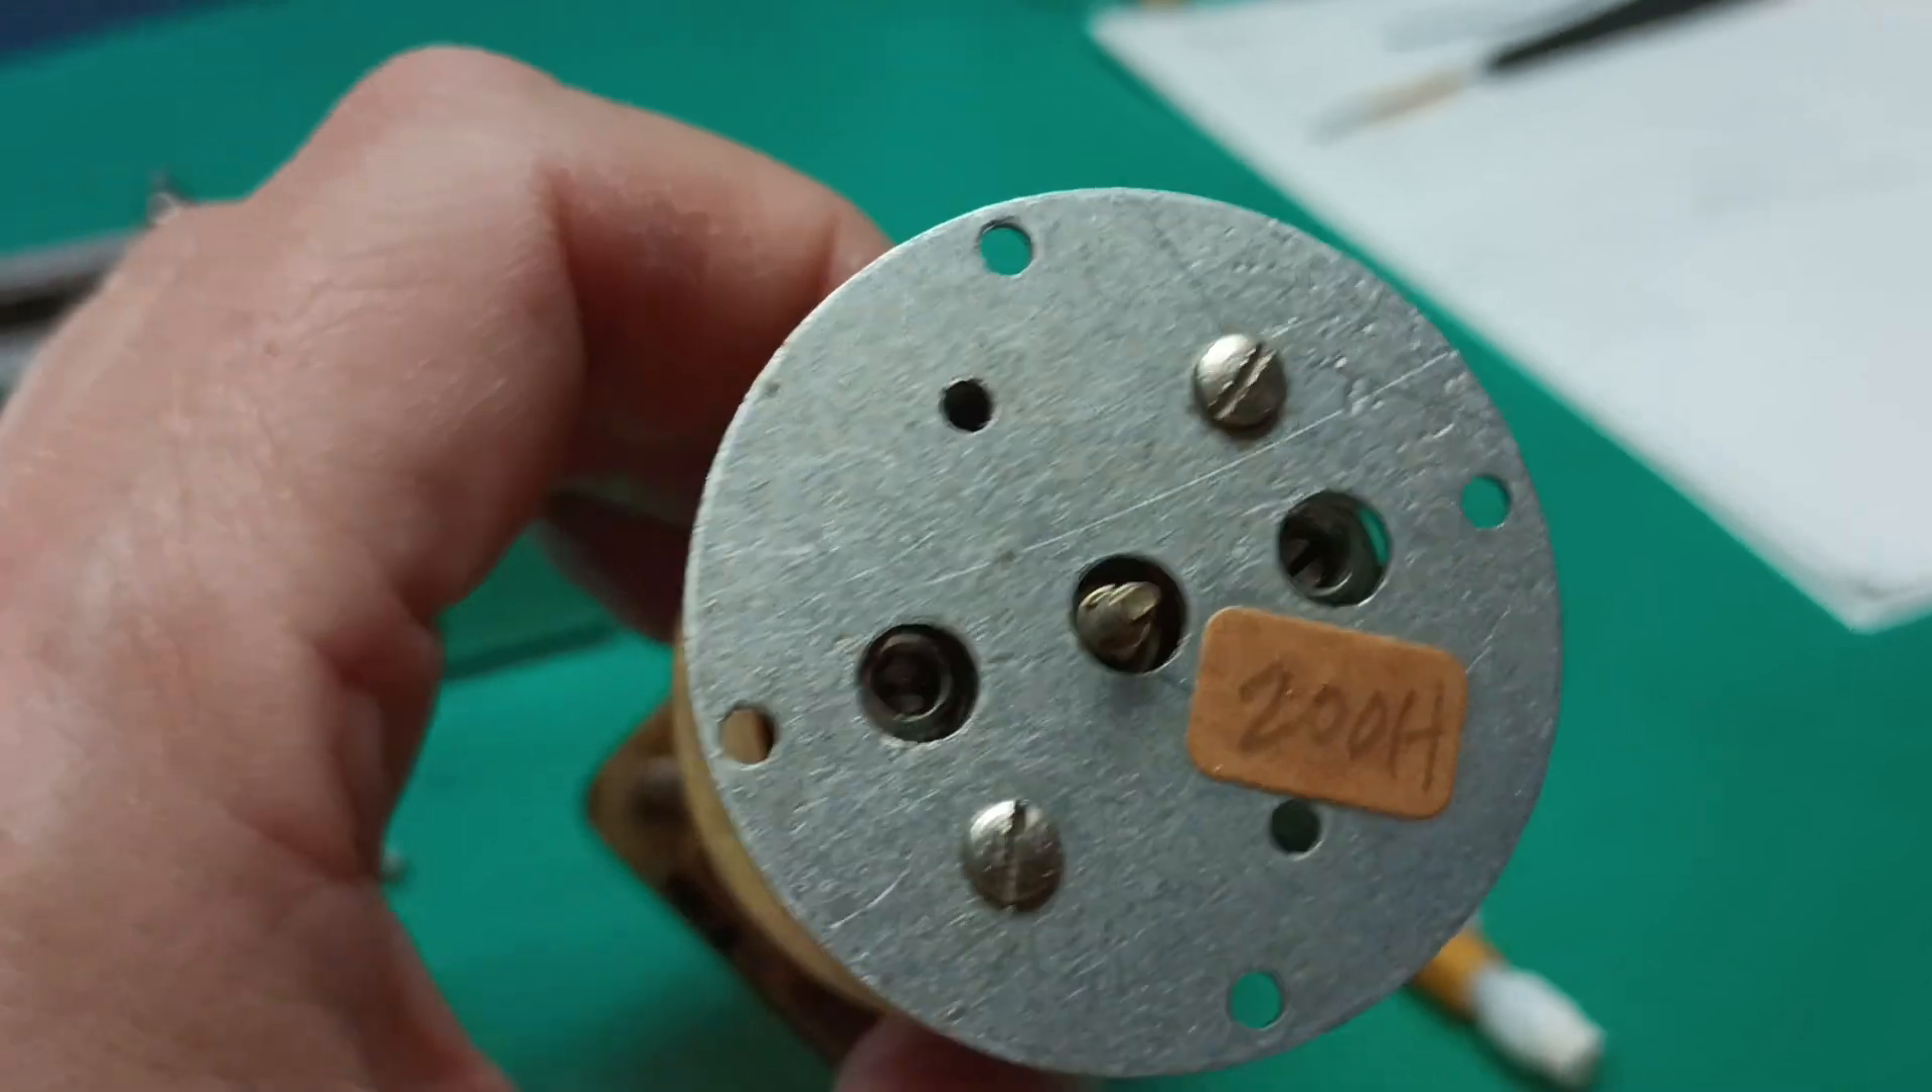There's an alignment here, so that inductor stem in the center of the view there is more or less centered in that hole.